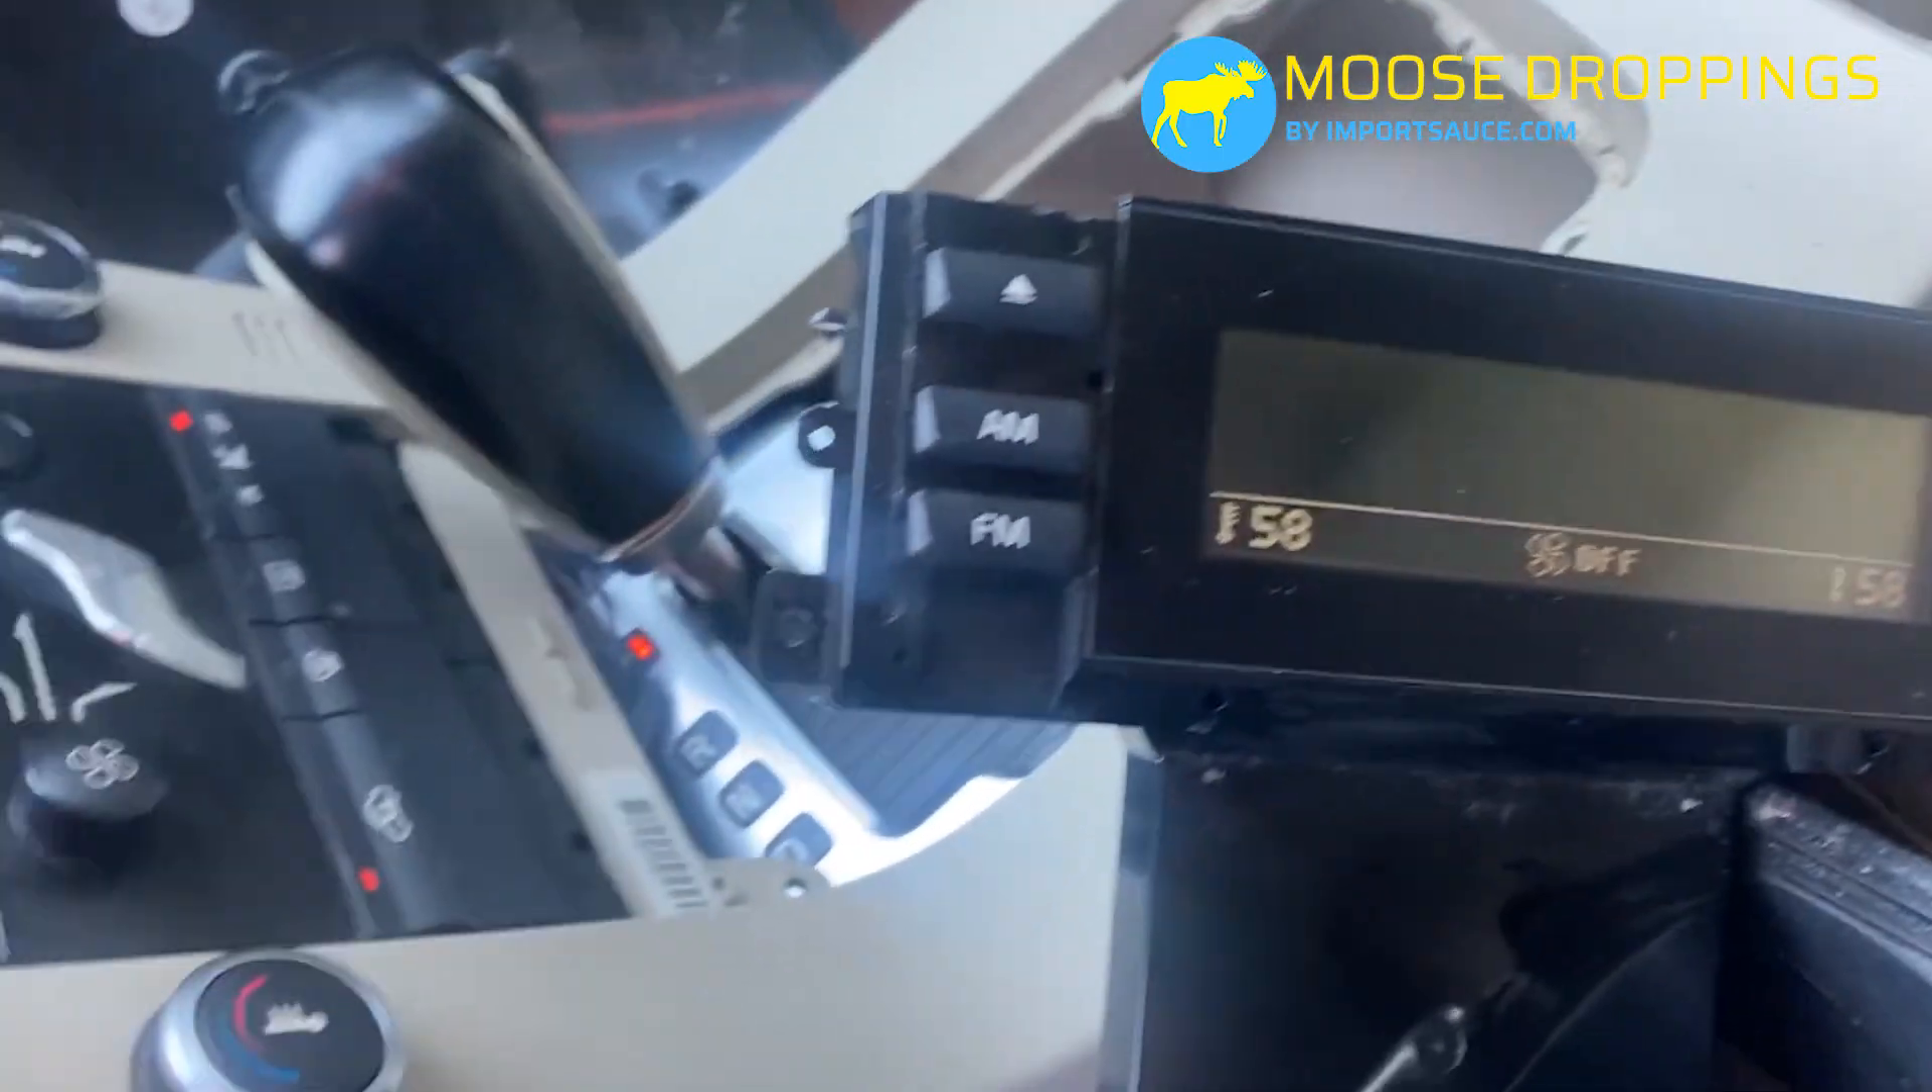Uh, everything's plugged in, not put back, but hey, we have a screen.